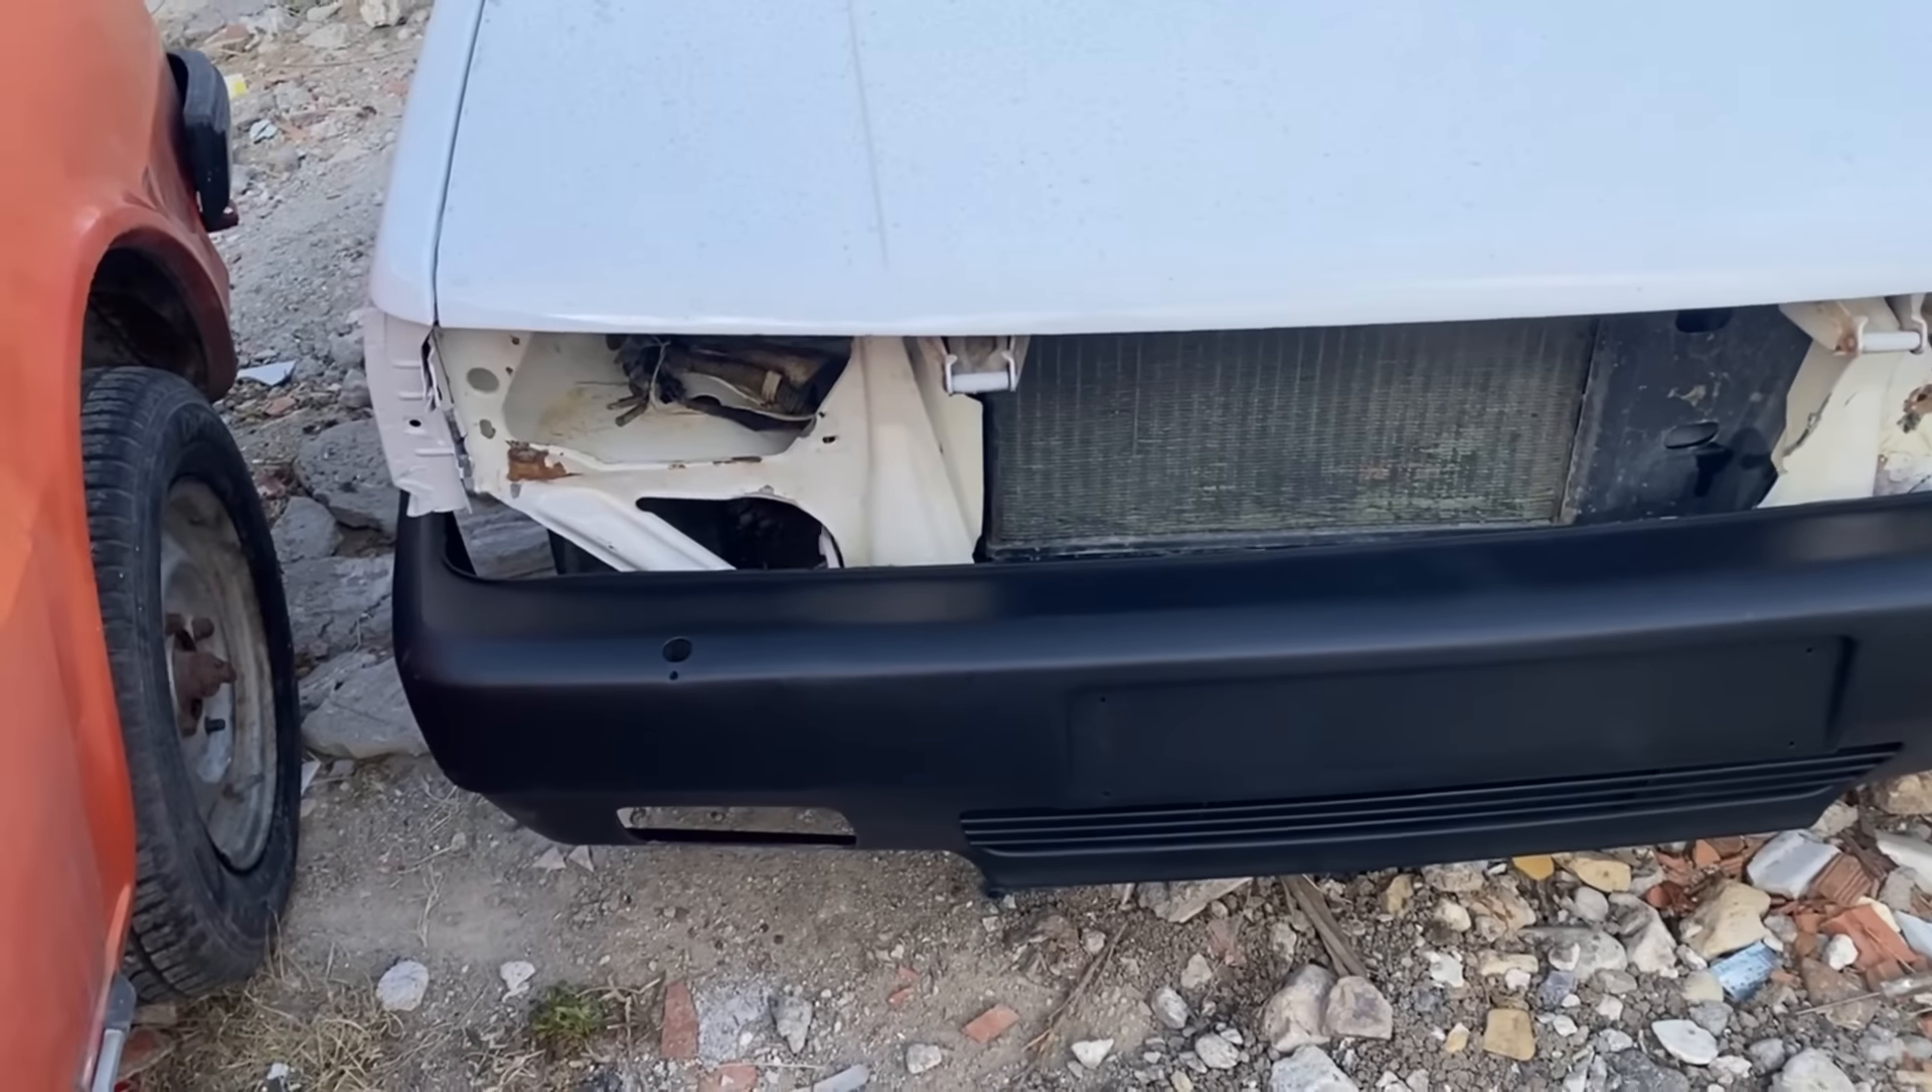Şimdi tamponumuzu taktık. Yani oturttuk sadece.